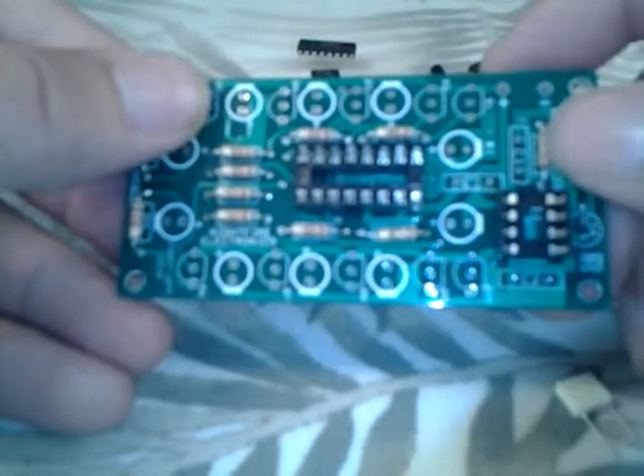Okay, after installing the resistors, this is what you should have.